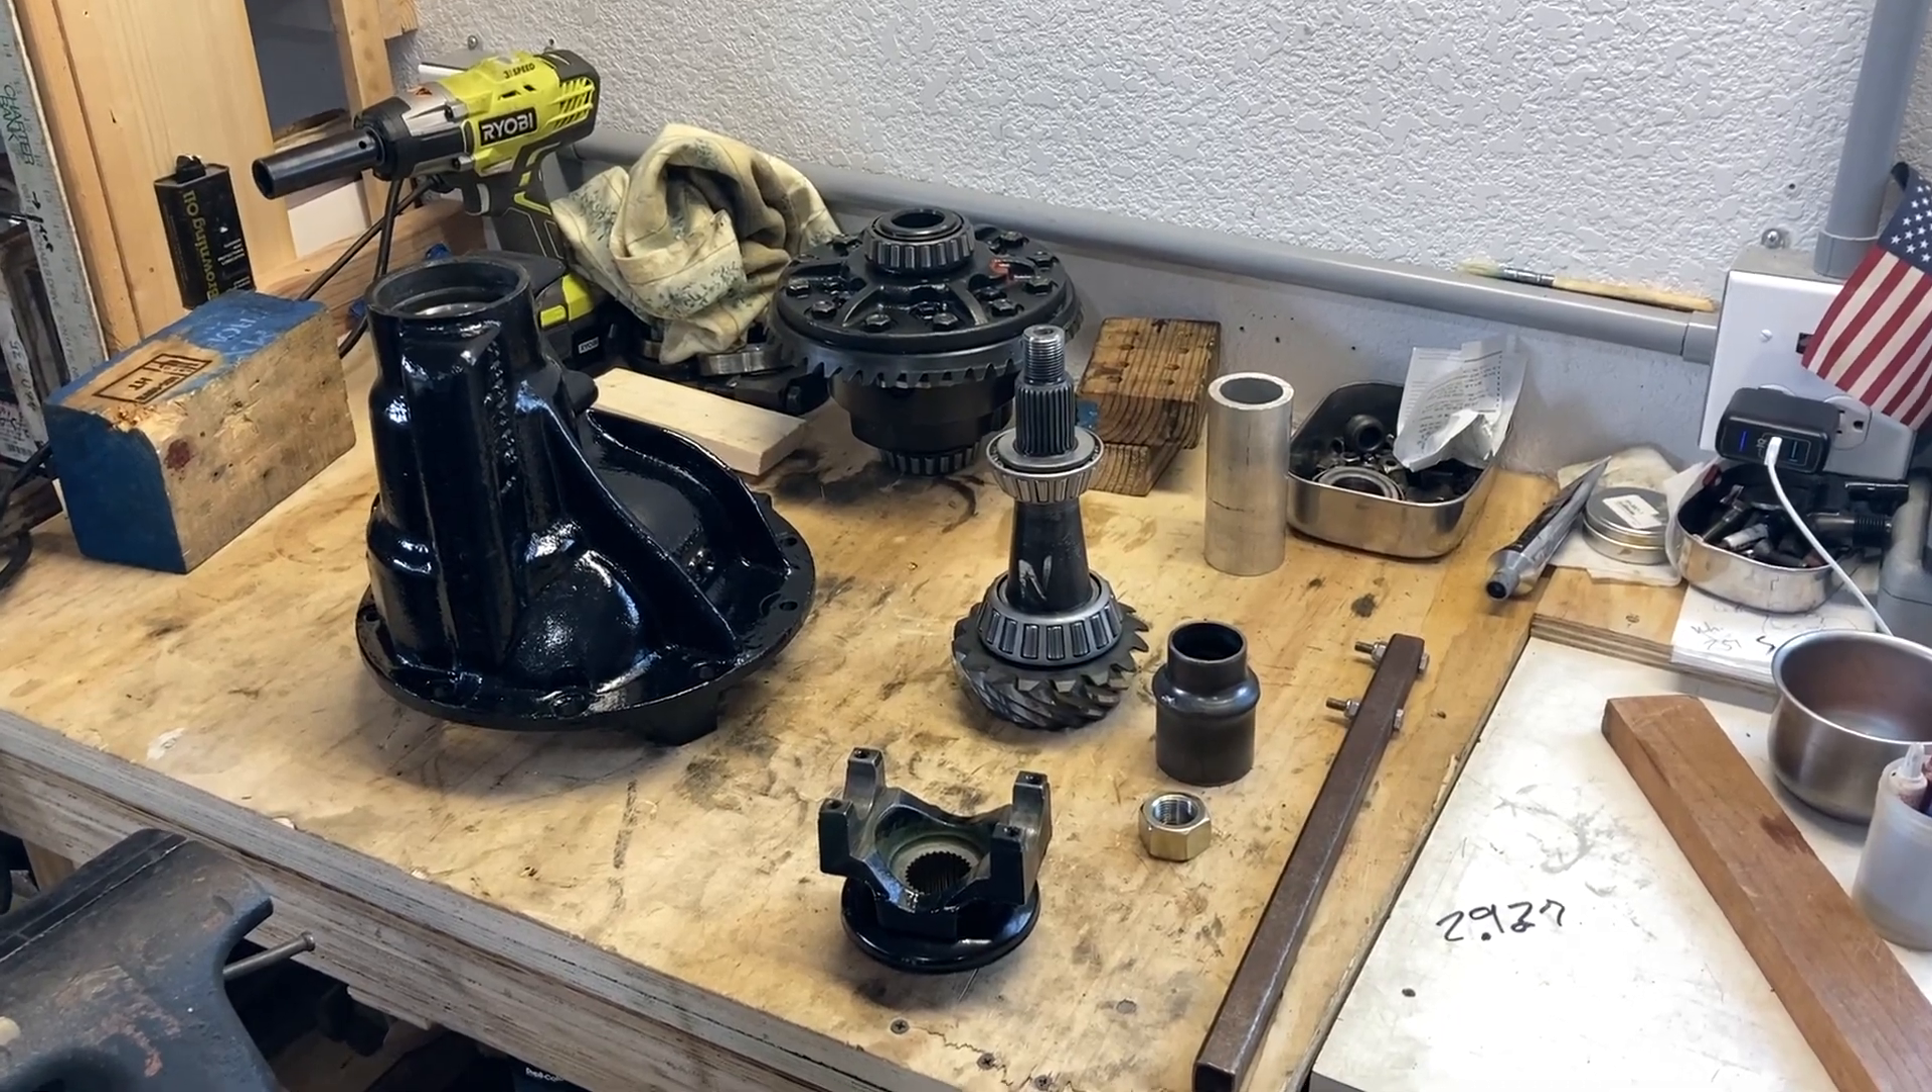So I've got the differential apart and I'll show you how this all works.